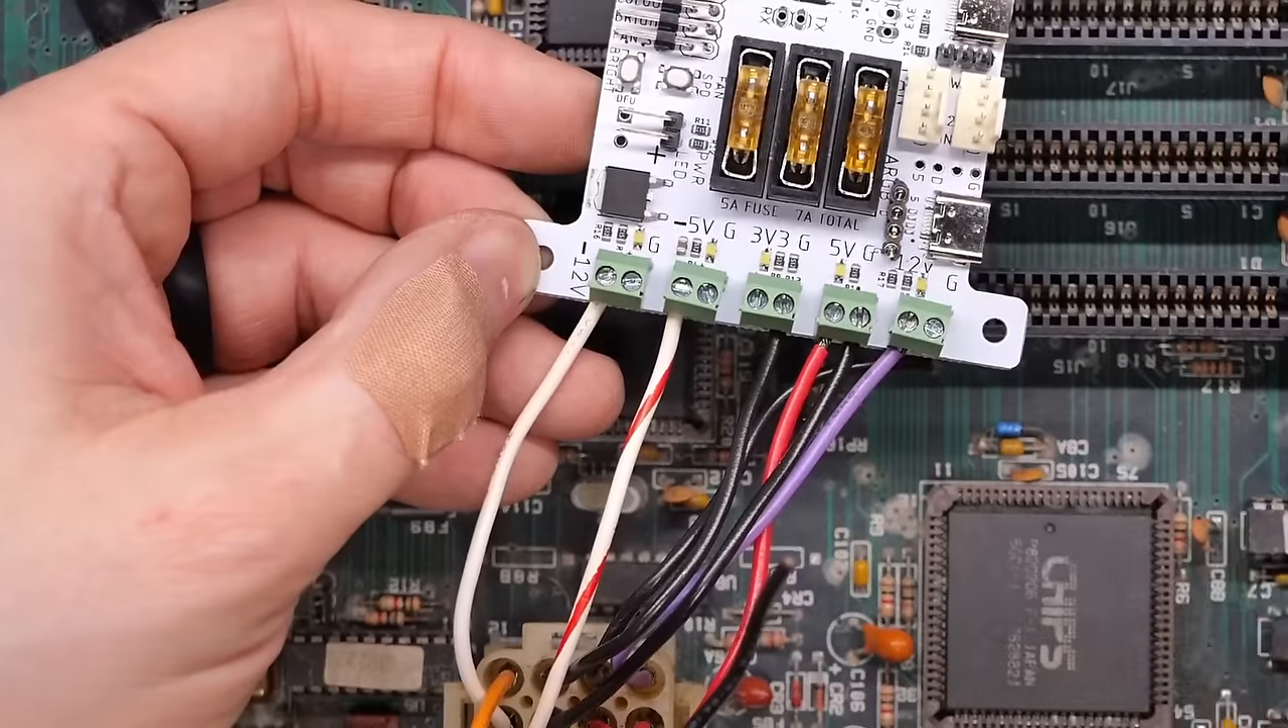All right, we're hooked up. White to minus 12, white with the stripe to minus five.